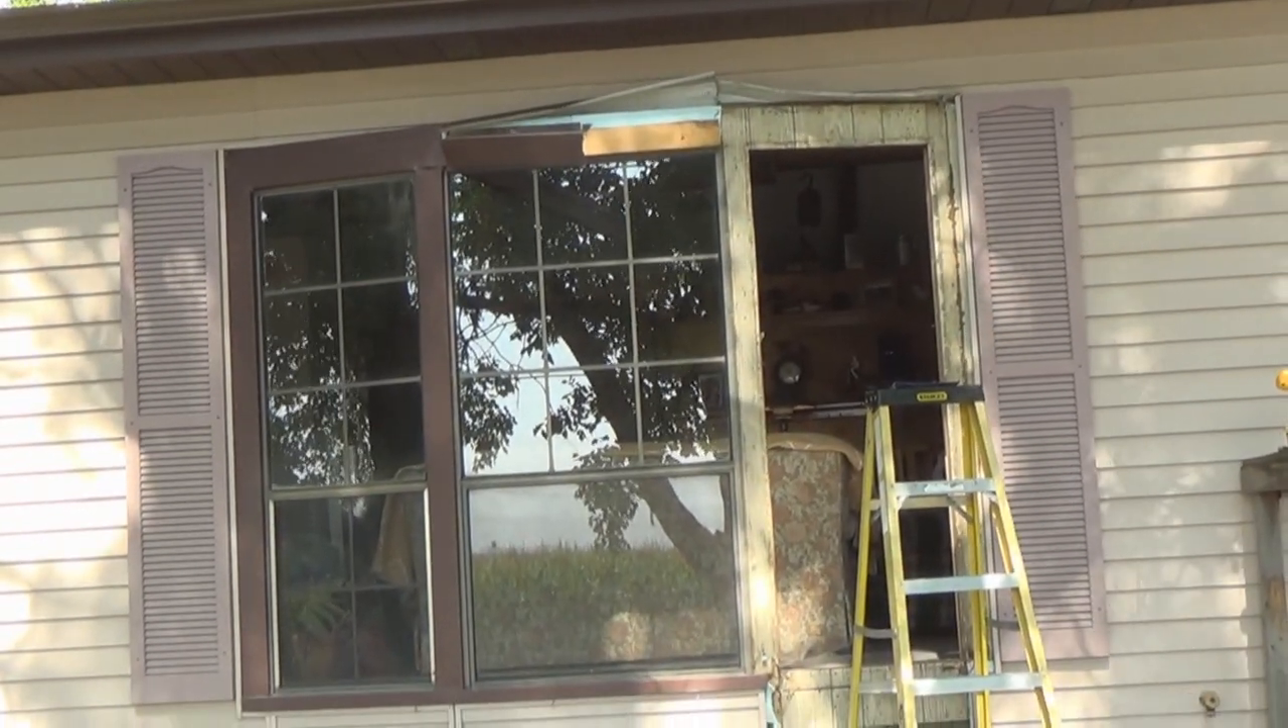Okay one window out two to go.